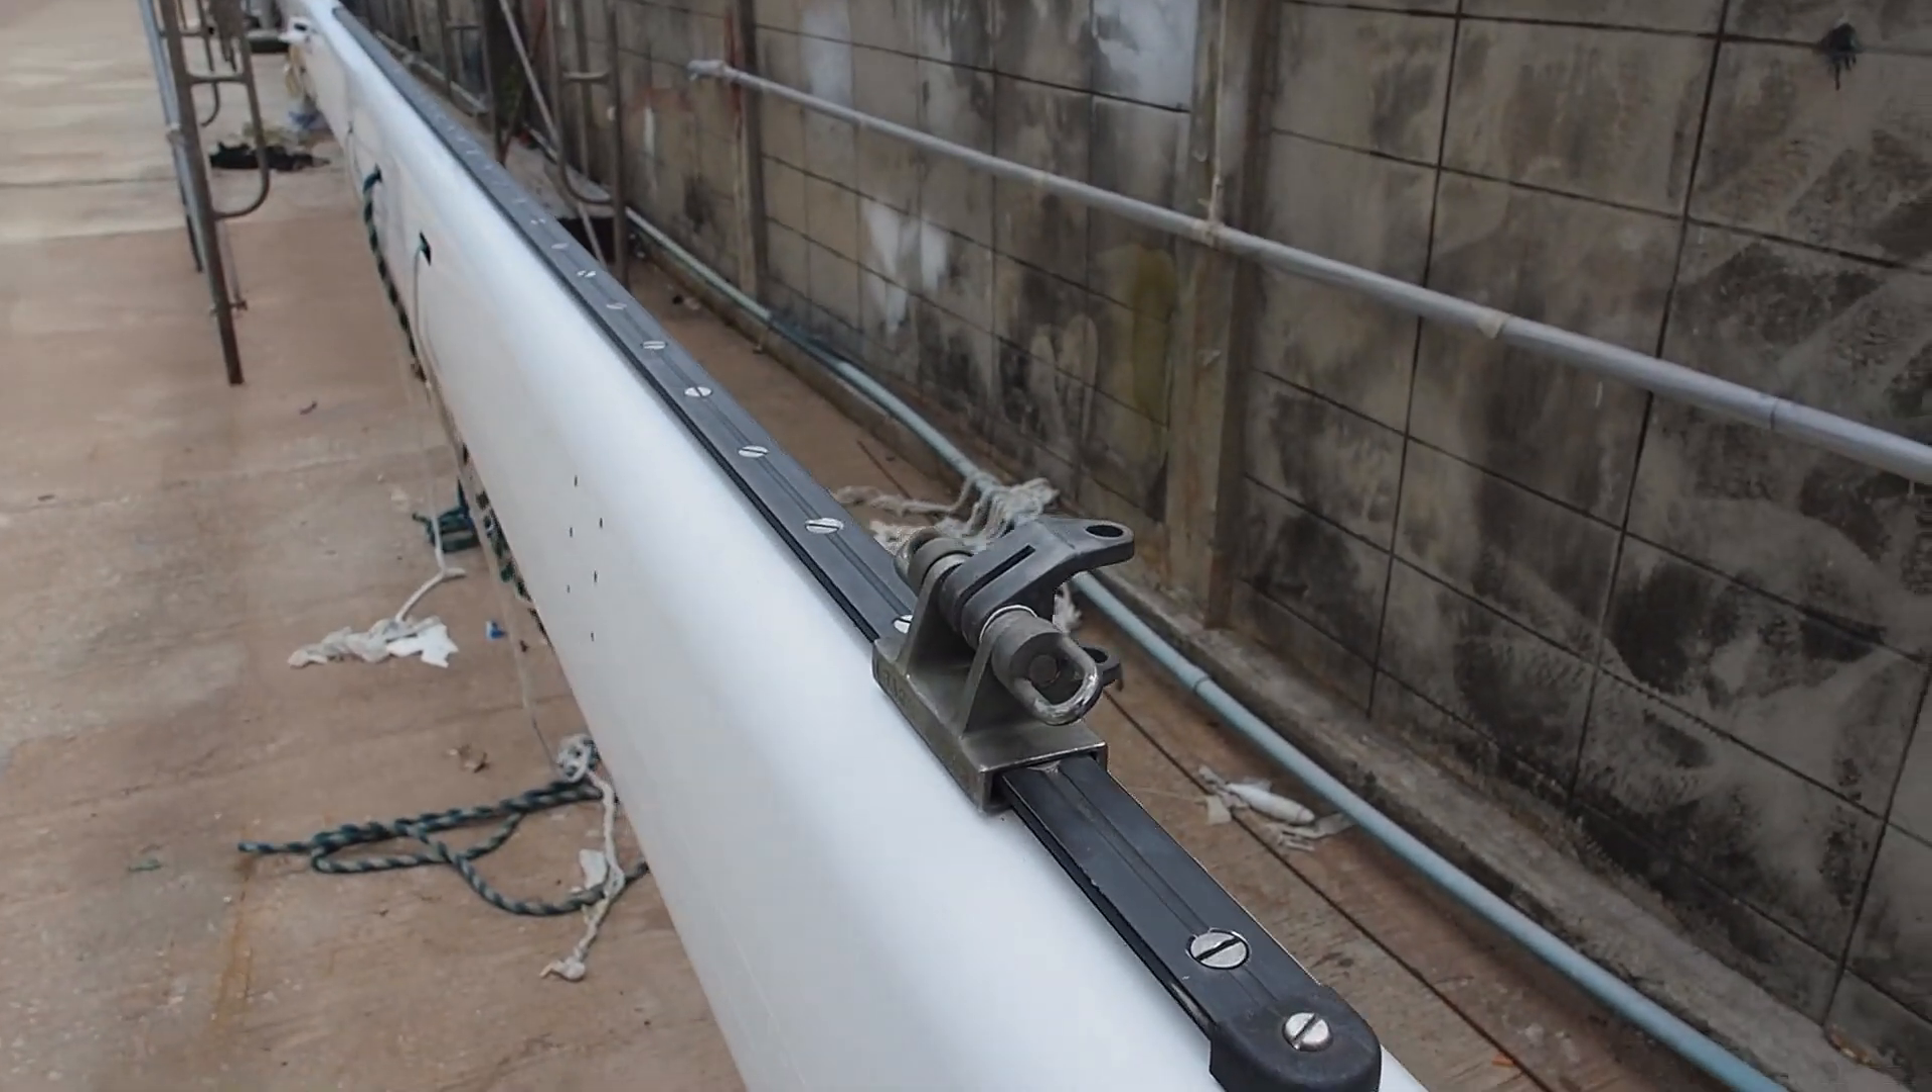So Moo and I have started to put the fittings back on the main mast now.